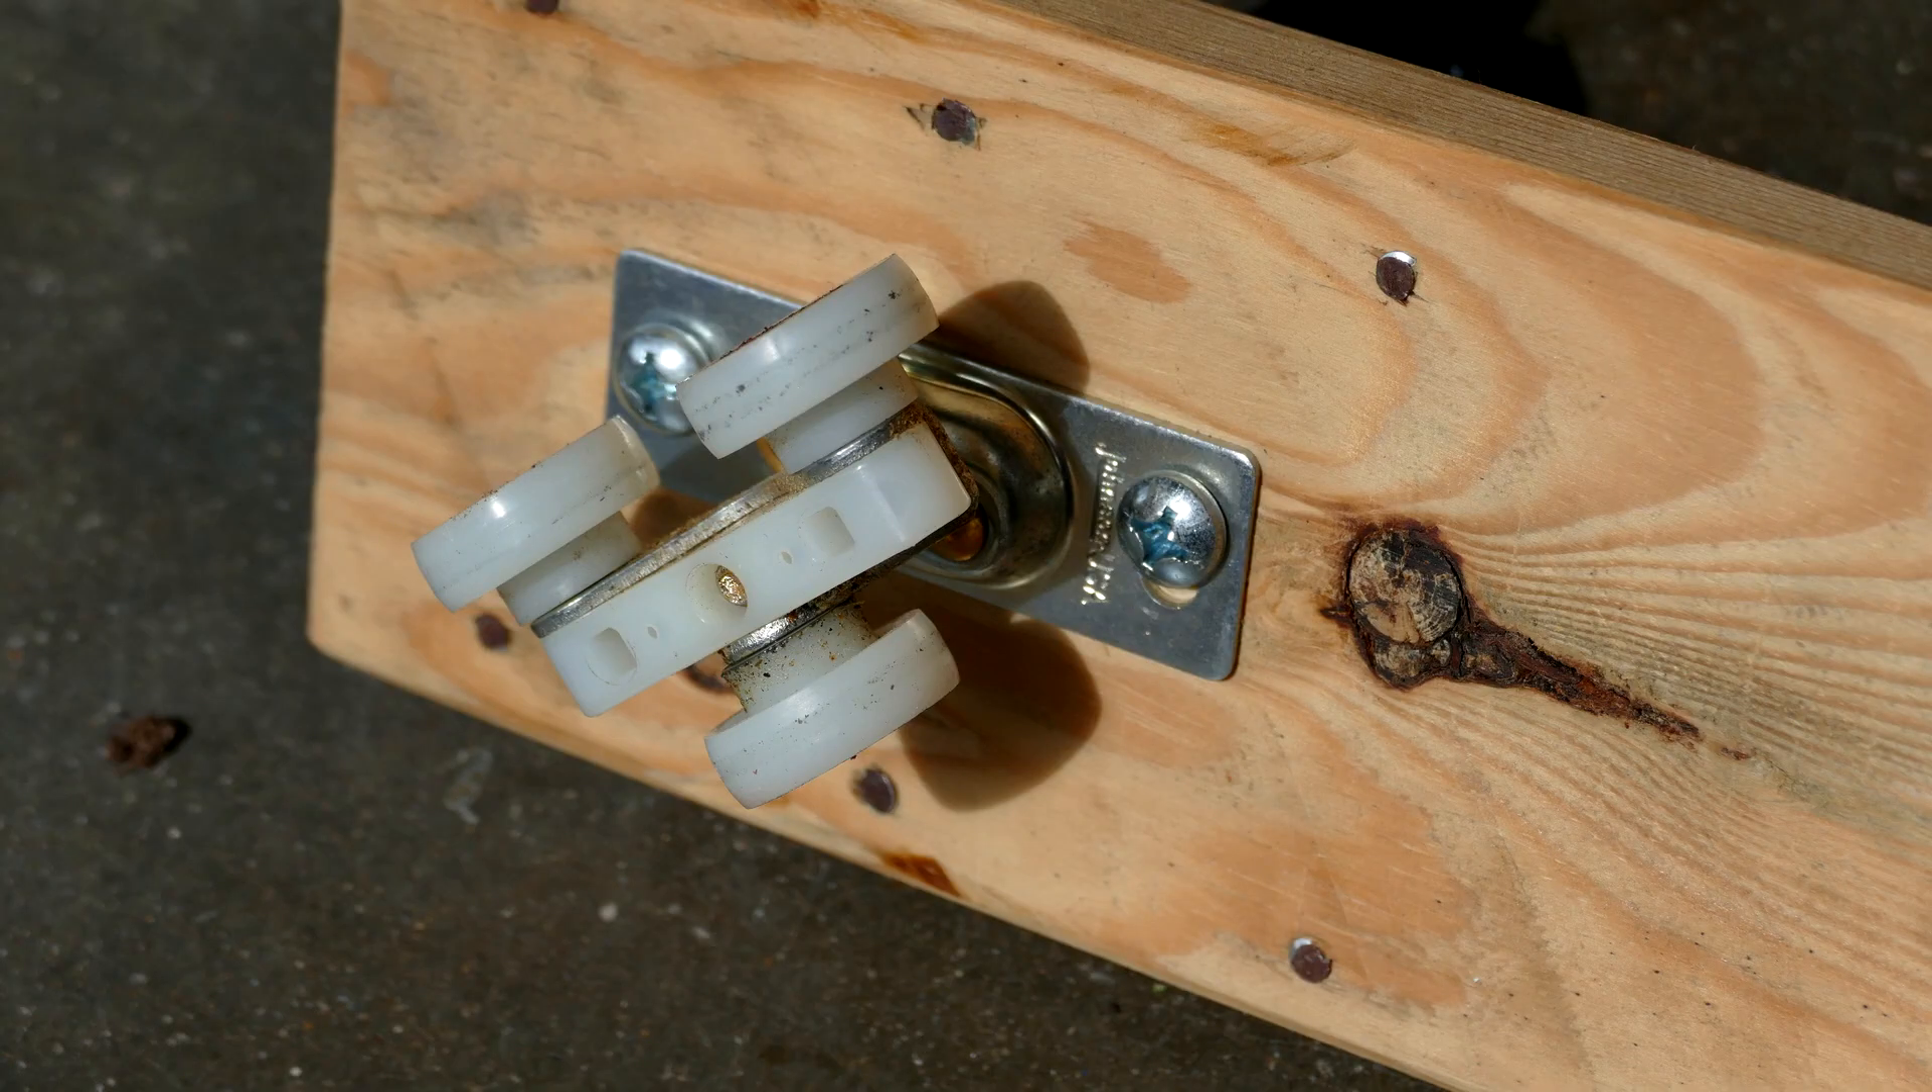The track rollers are secured on the other side of the board using the screws that came with the kit.